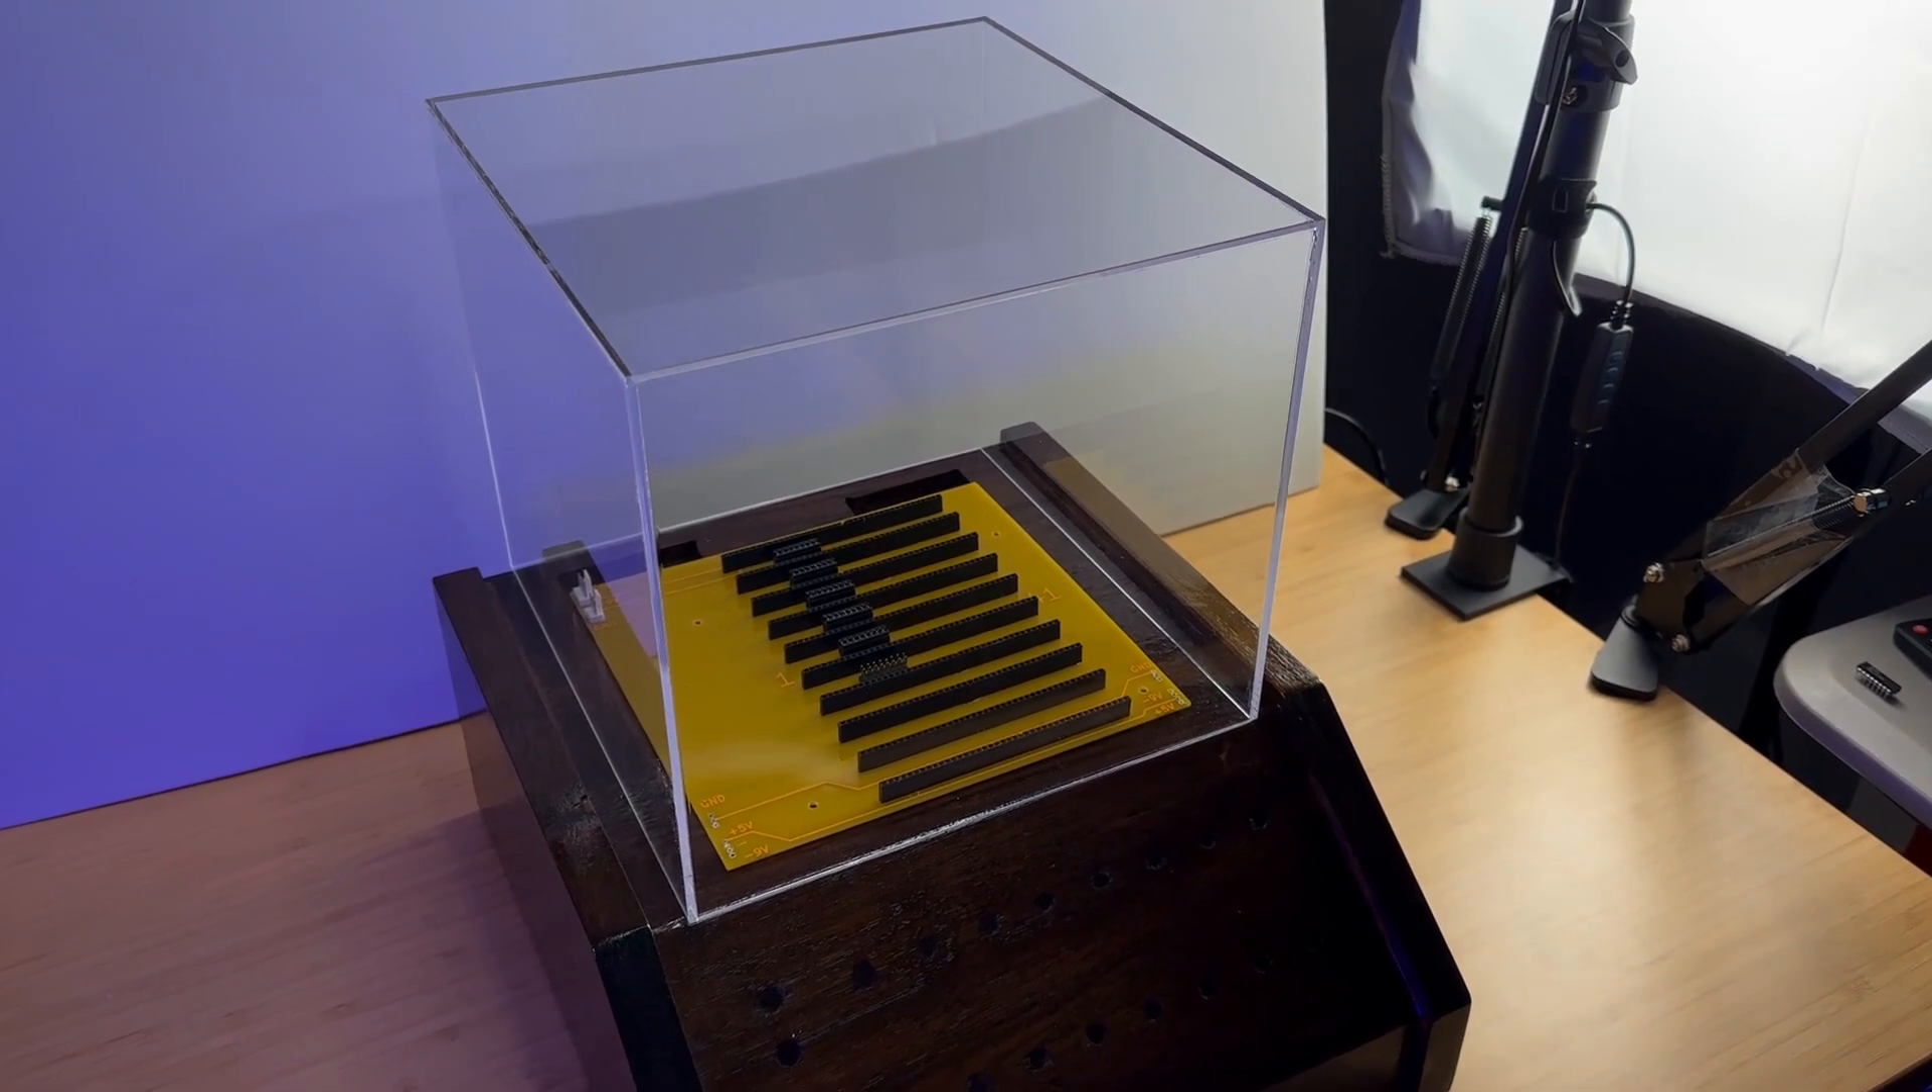I added a plexiglass enclosure on top of the case for a complete appearance.